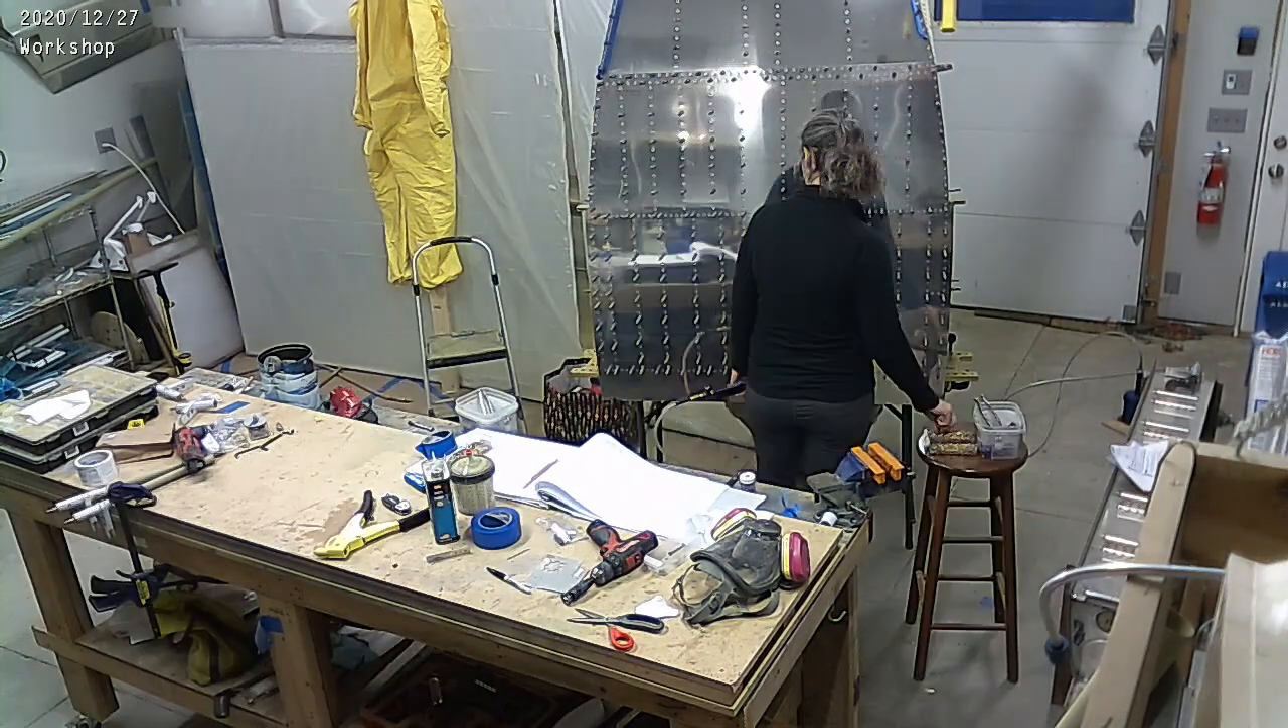We have closed up the center fuselage, which is what you're seeing there. We put the skins on and you'll notice shortly Mary and I are going to start riveting that.